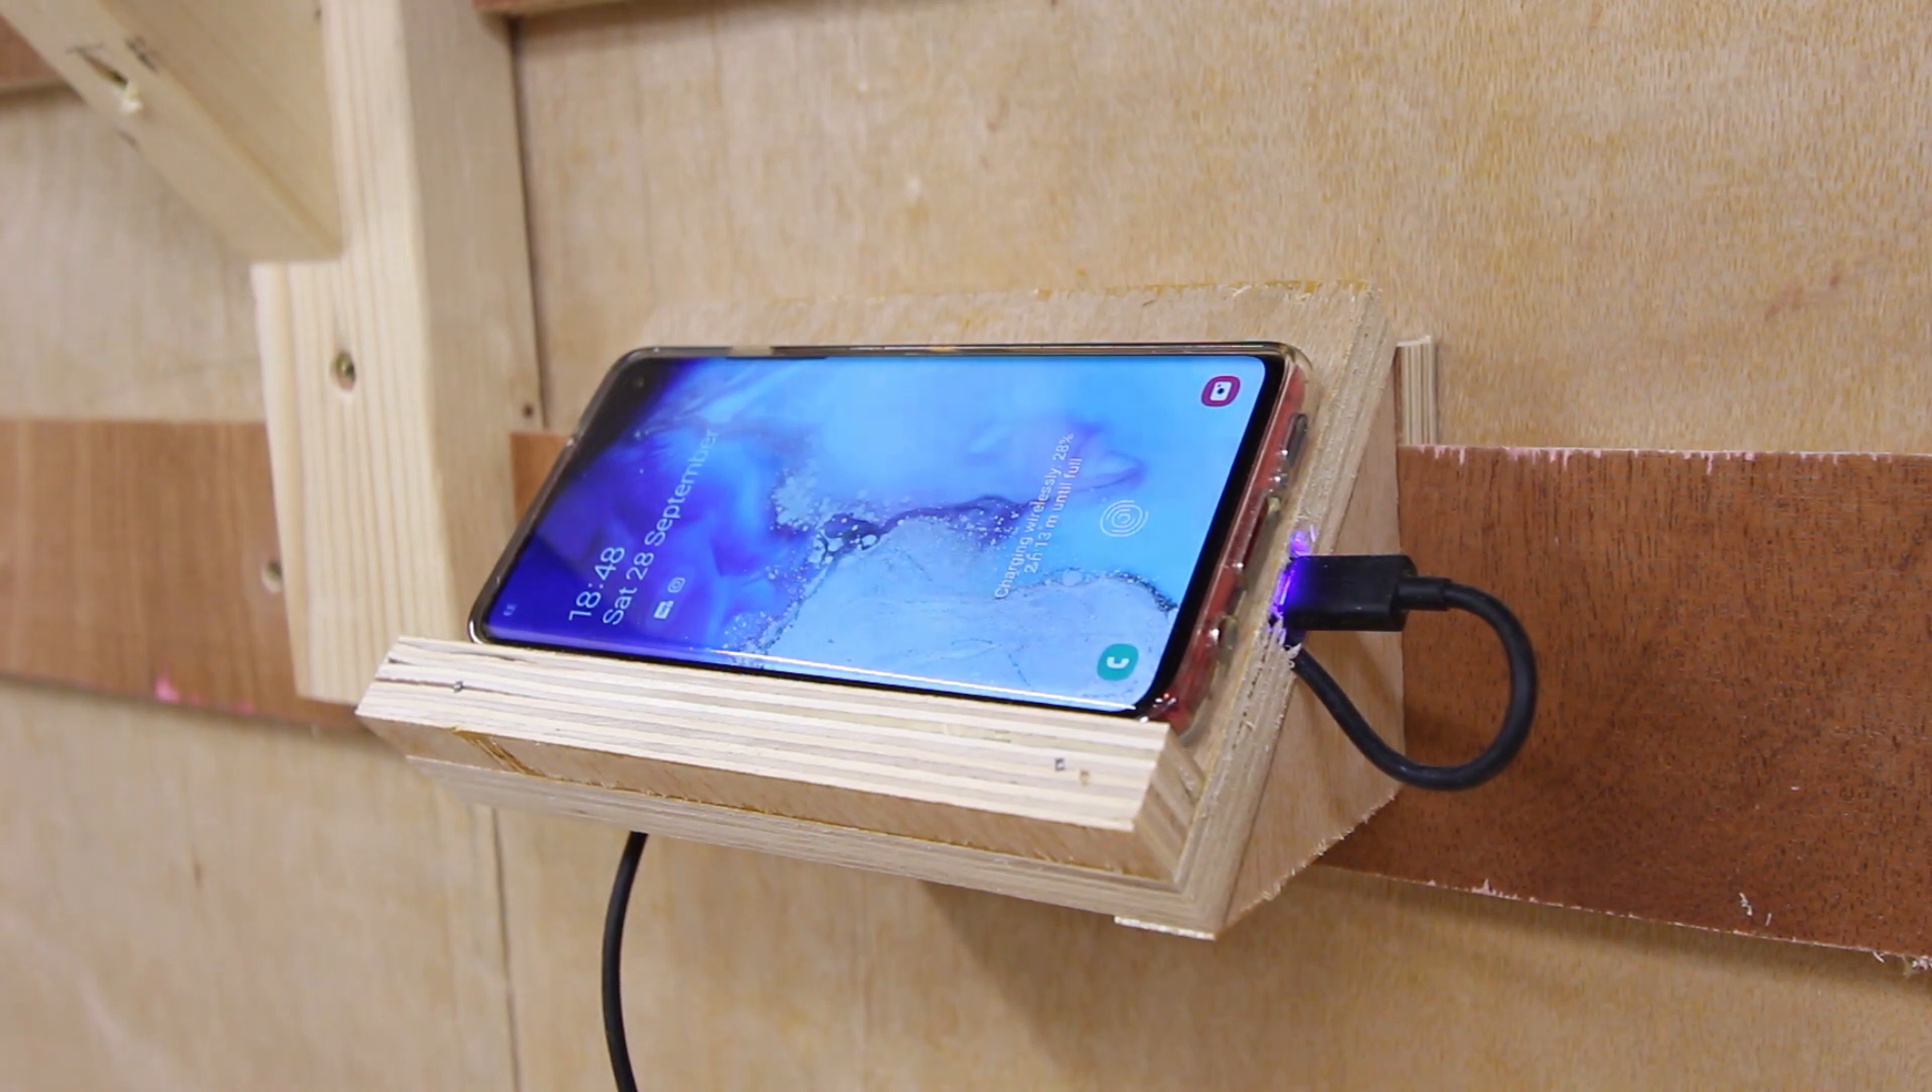I've connected the cable, quick test to make sure it's working and we're done.